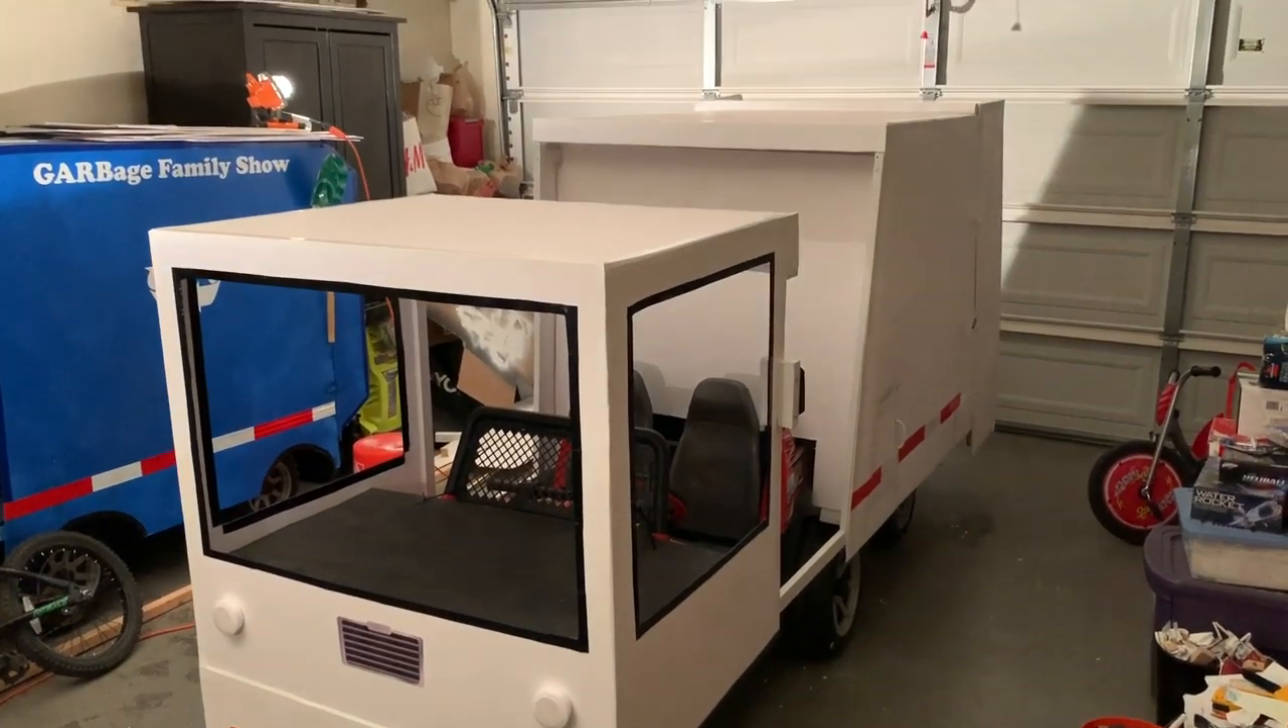The truck is finished with the exception of the rotating beacon. It's going to go up on top.